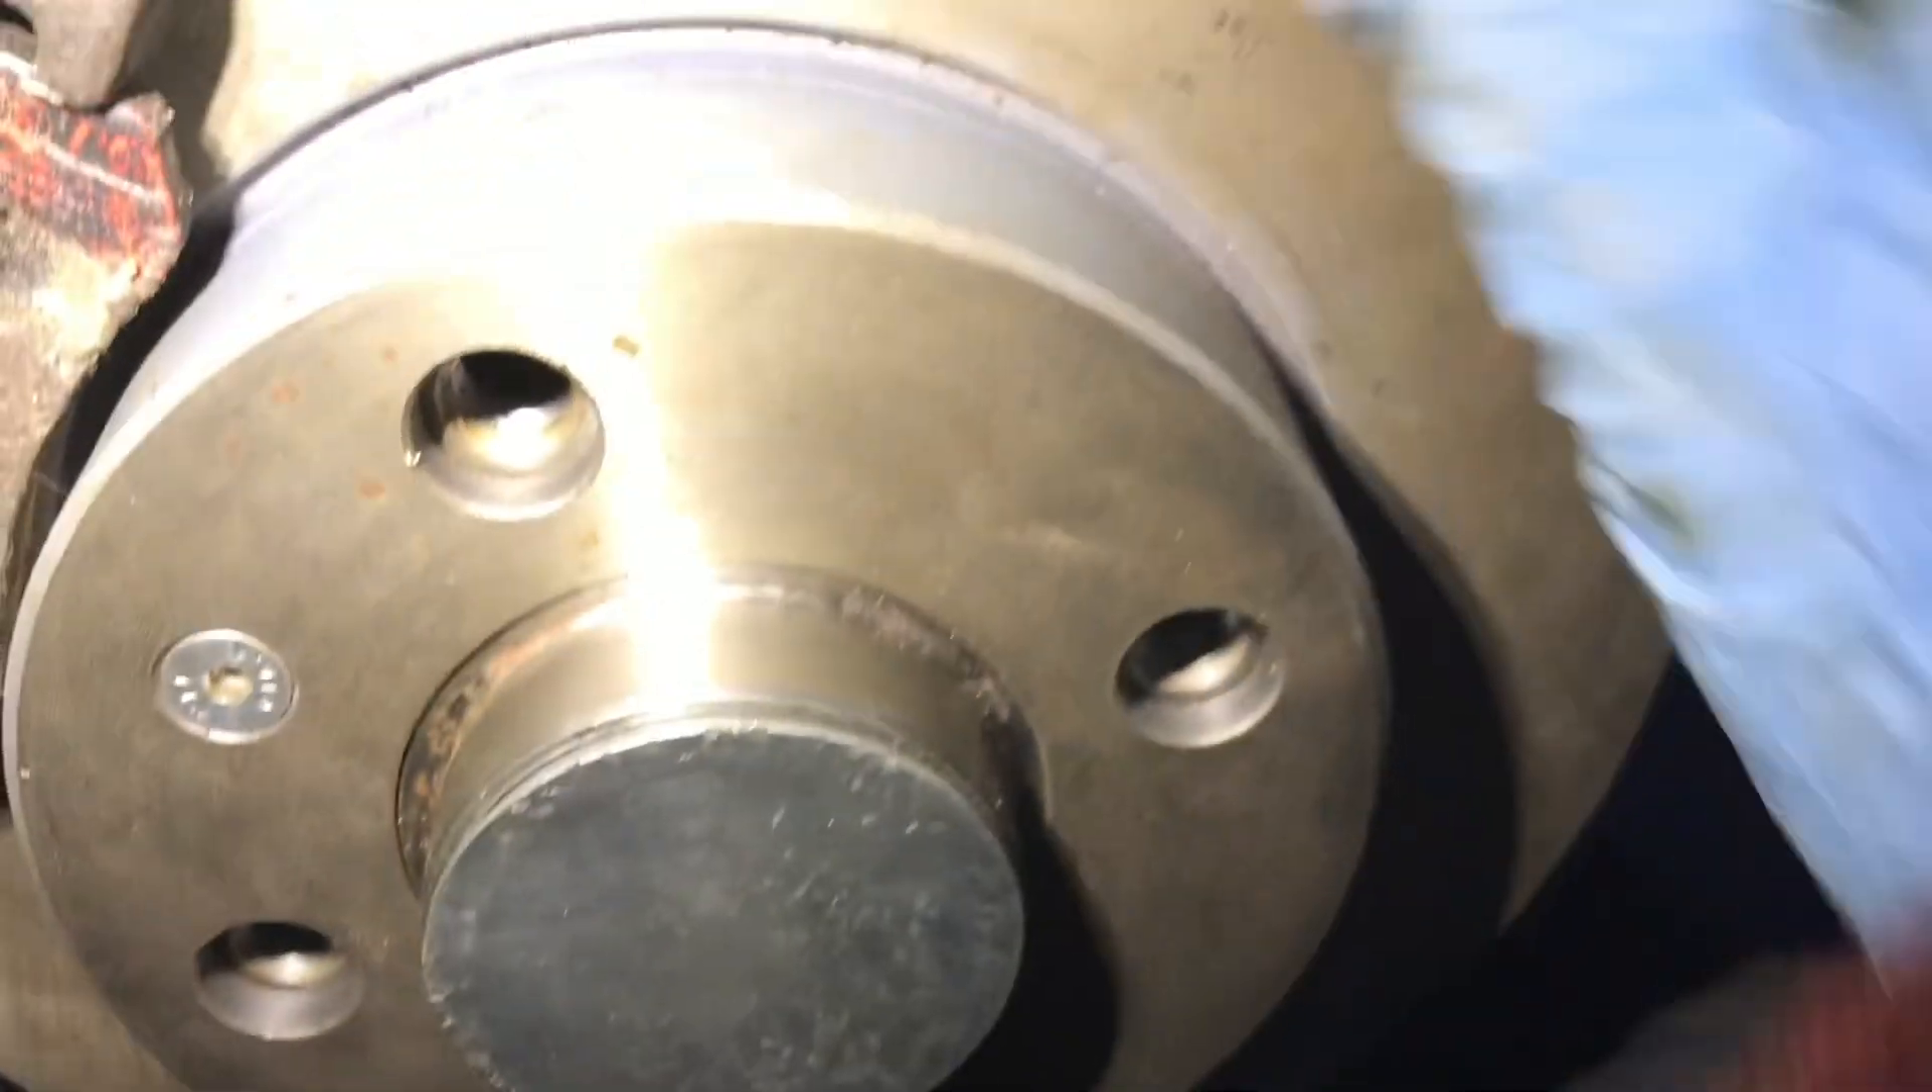Okay now for a small bit of violence we have the center cap on.